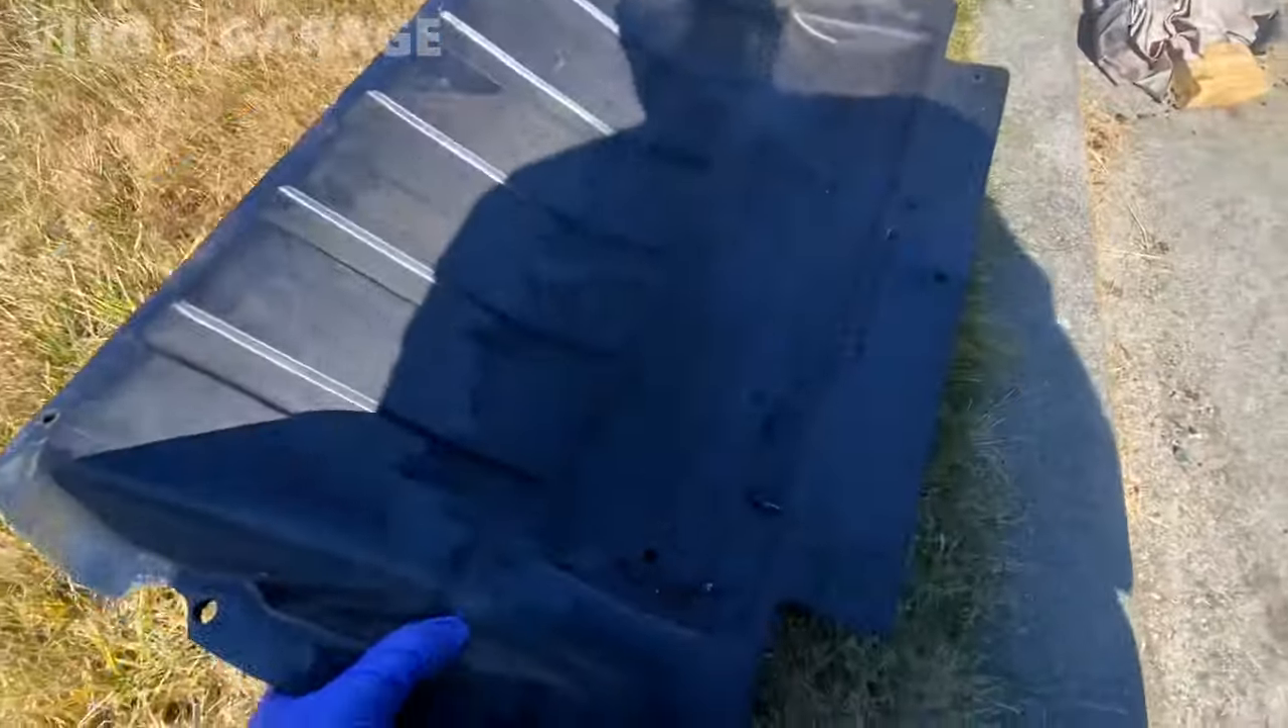I got the splash shield out looking pretty good.